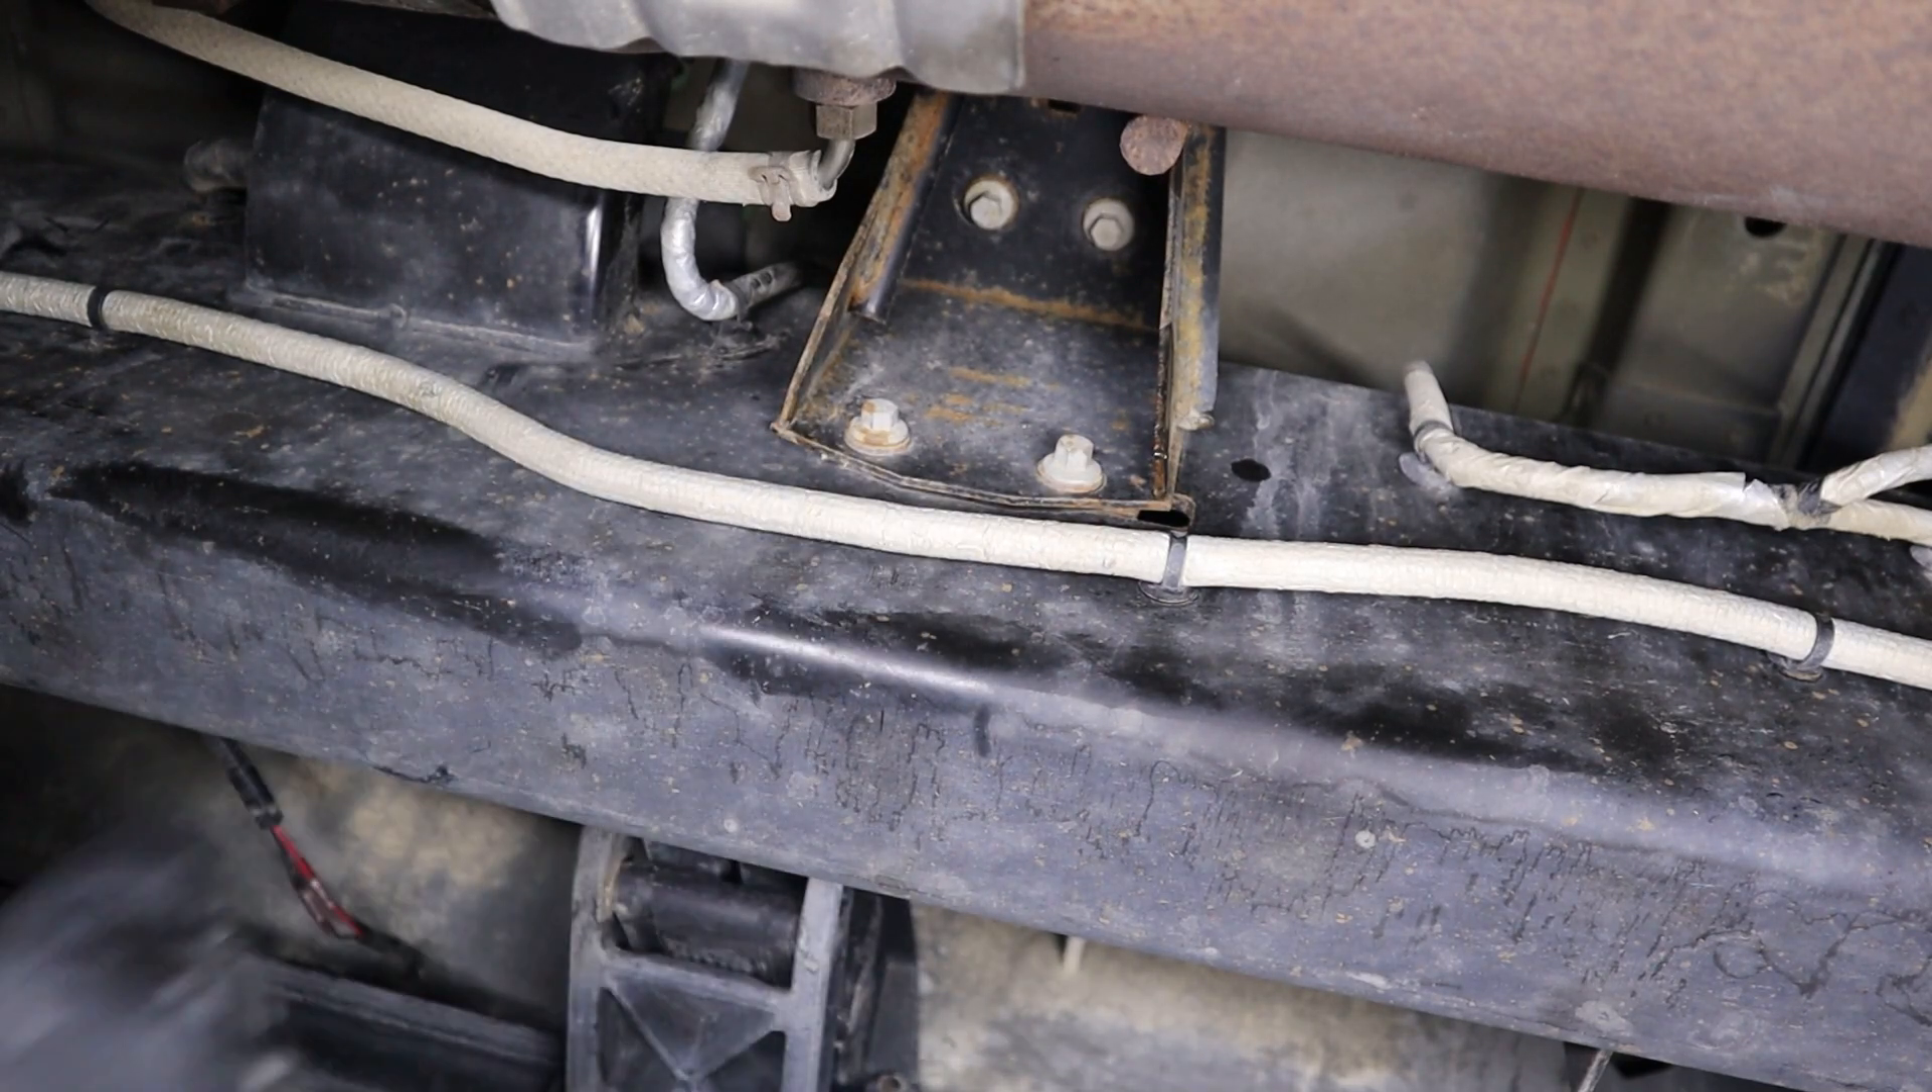These are the last four bolts holding the particulate filter in the truck.